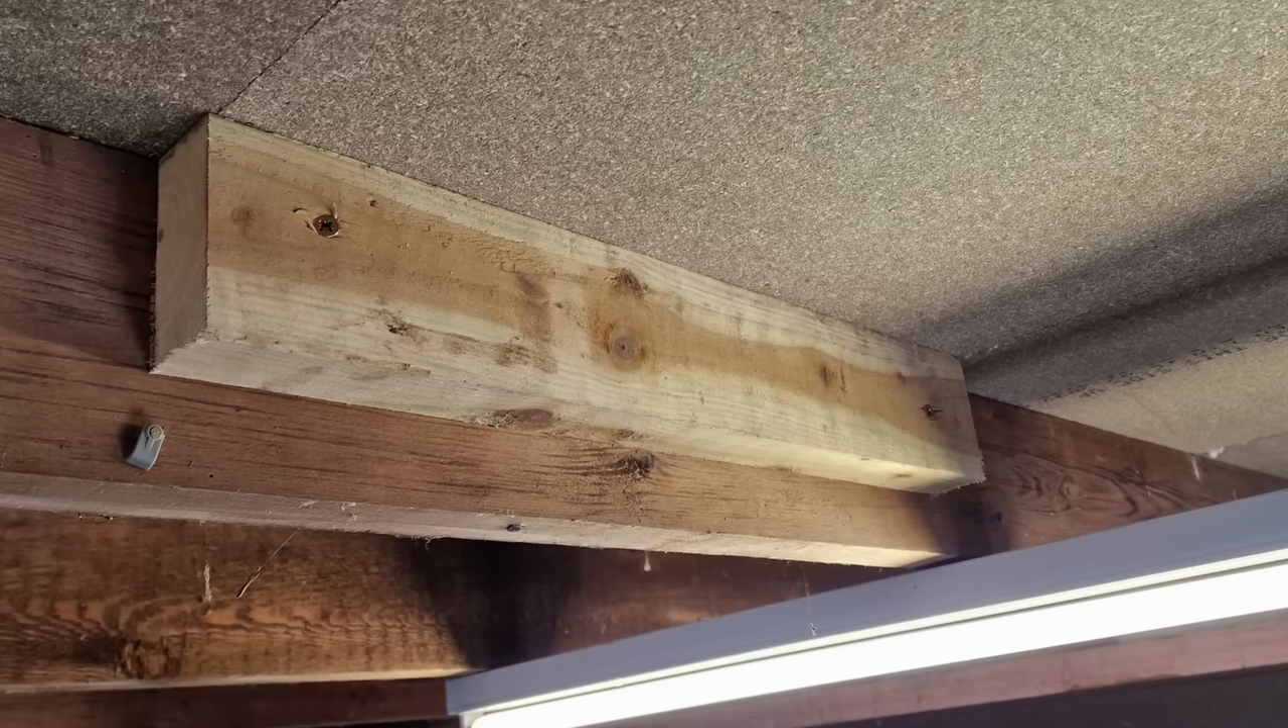And where my sheets ended just before the joist I've glued and screwed a noggin like this to the joist instead.